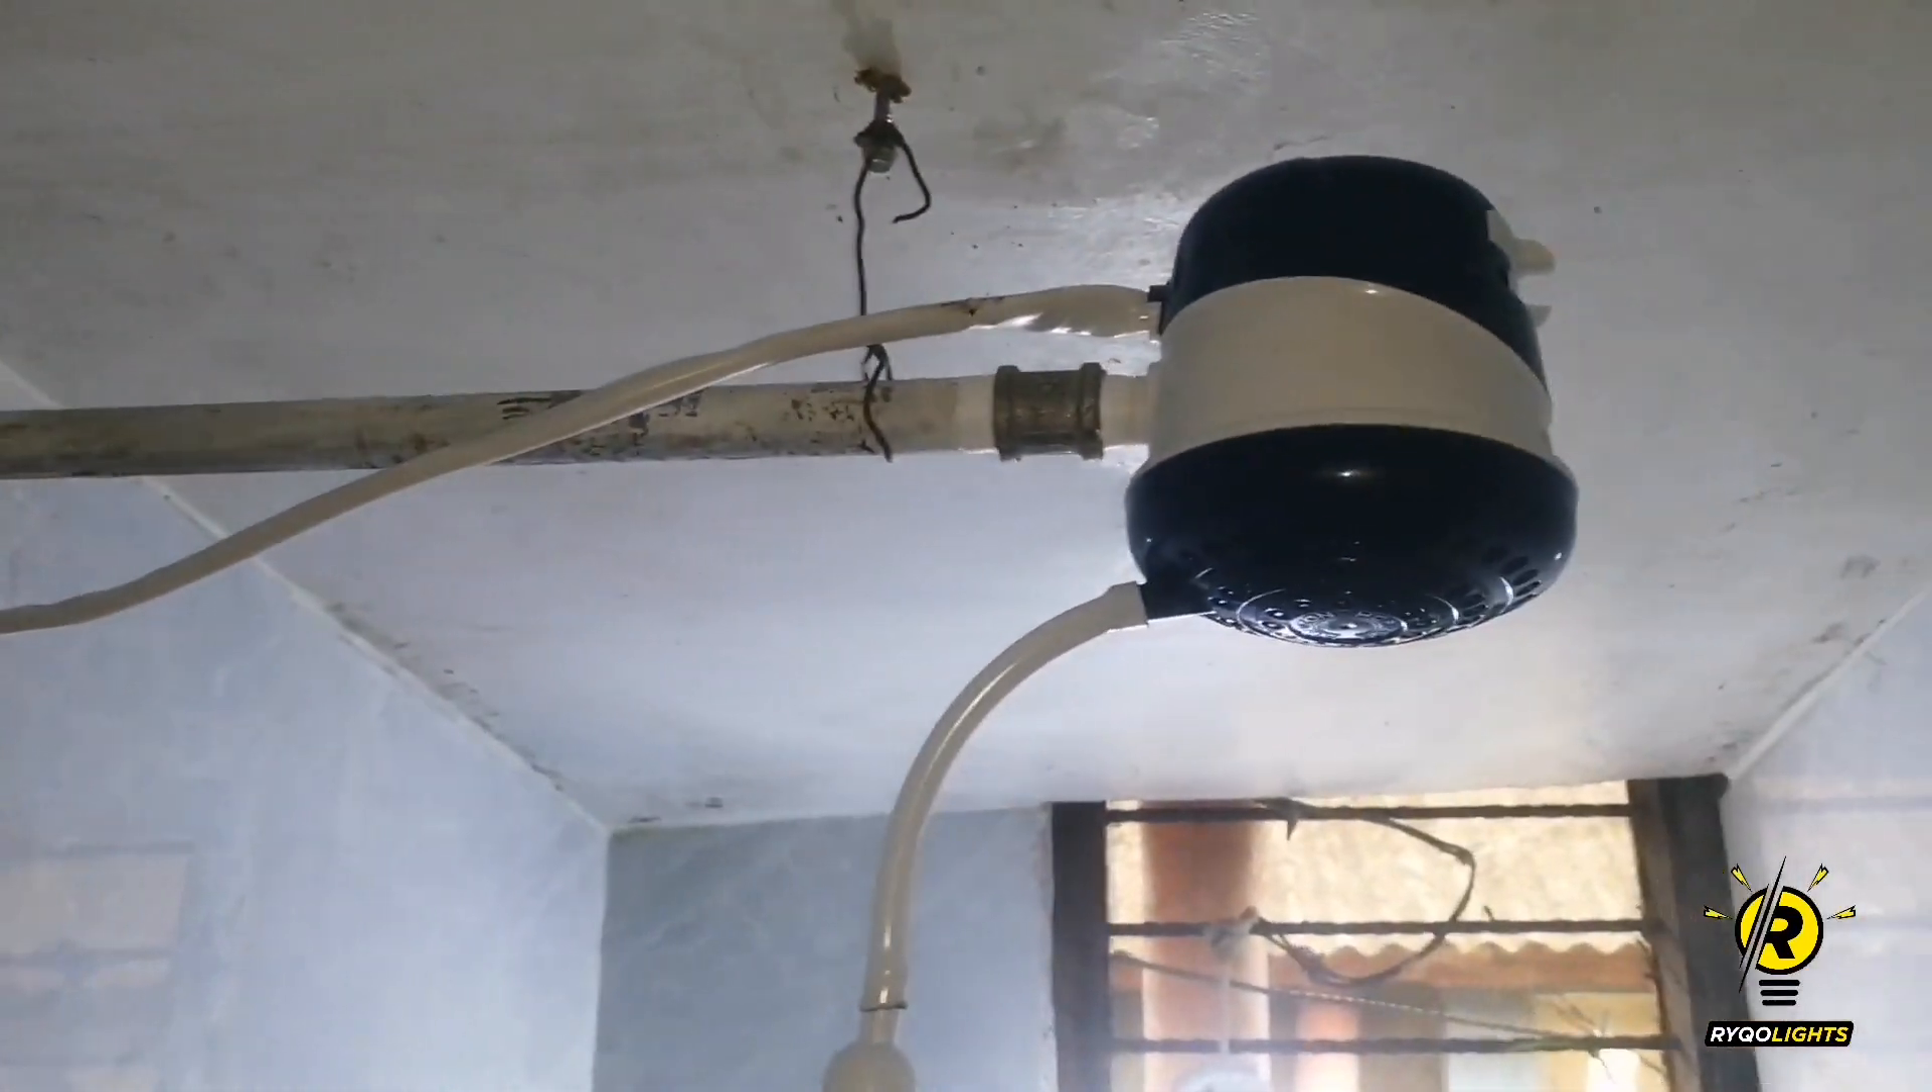So I've already fitted the shower head I forgot to record.